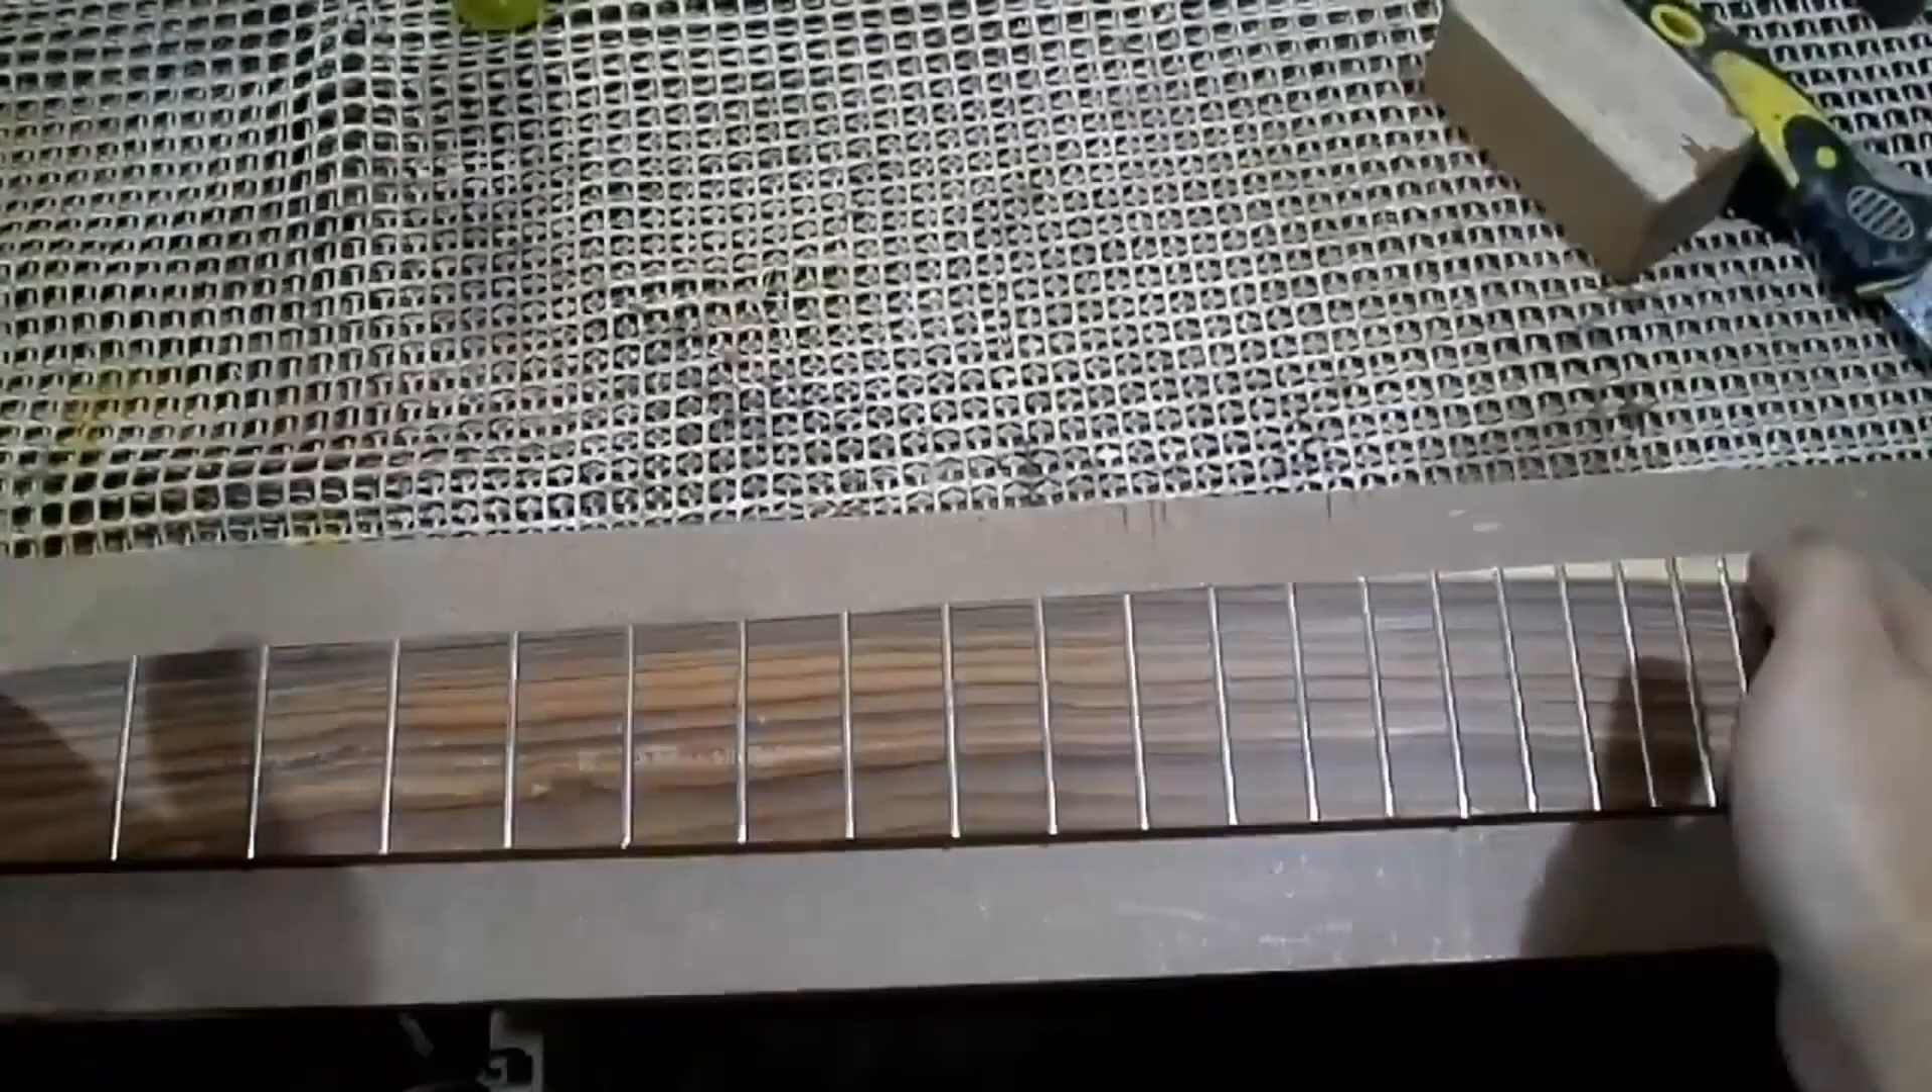Así es como queda el diapasón con los trastes ya instalados.